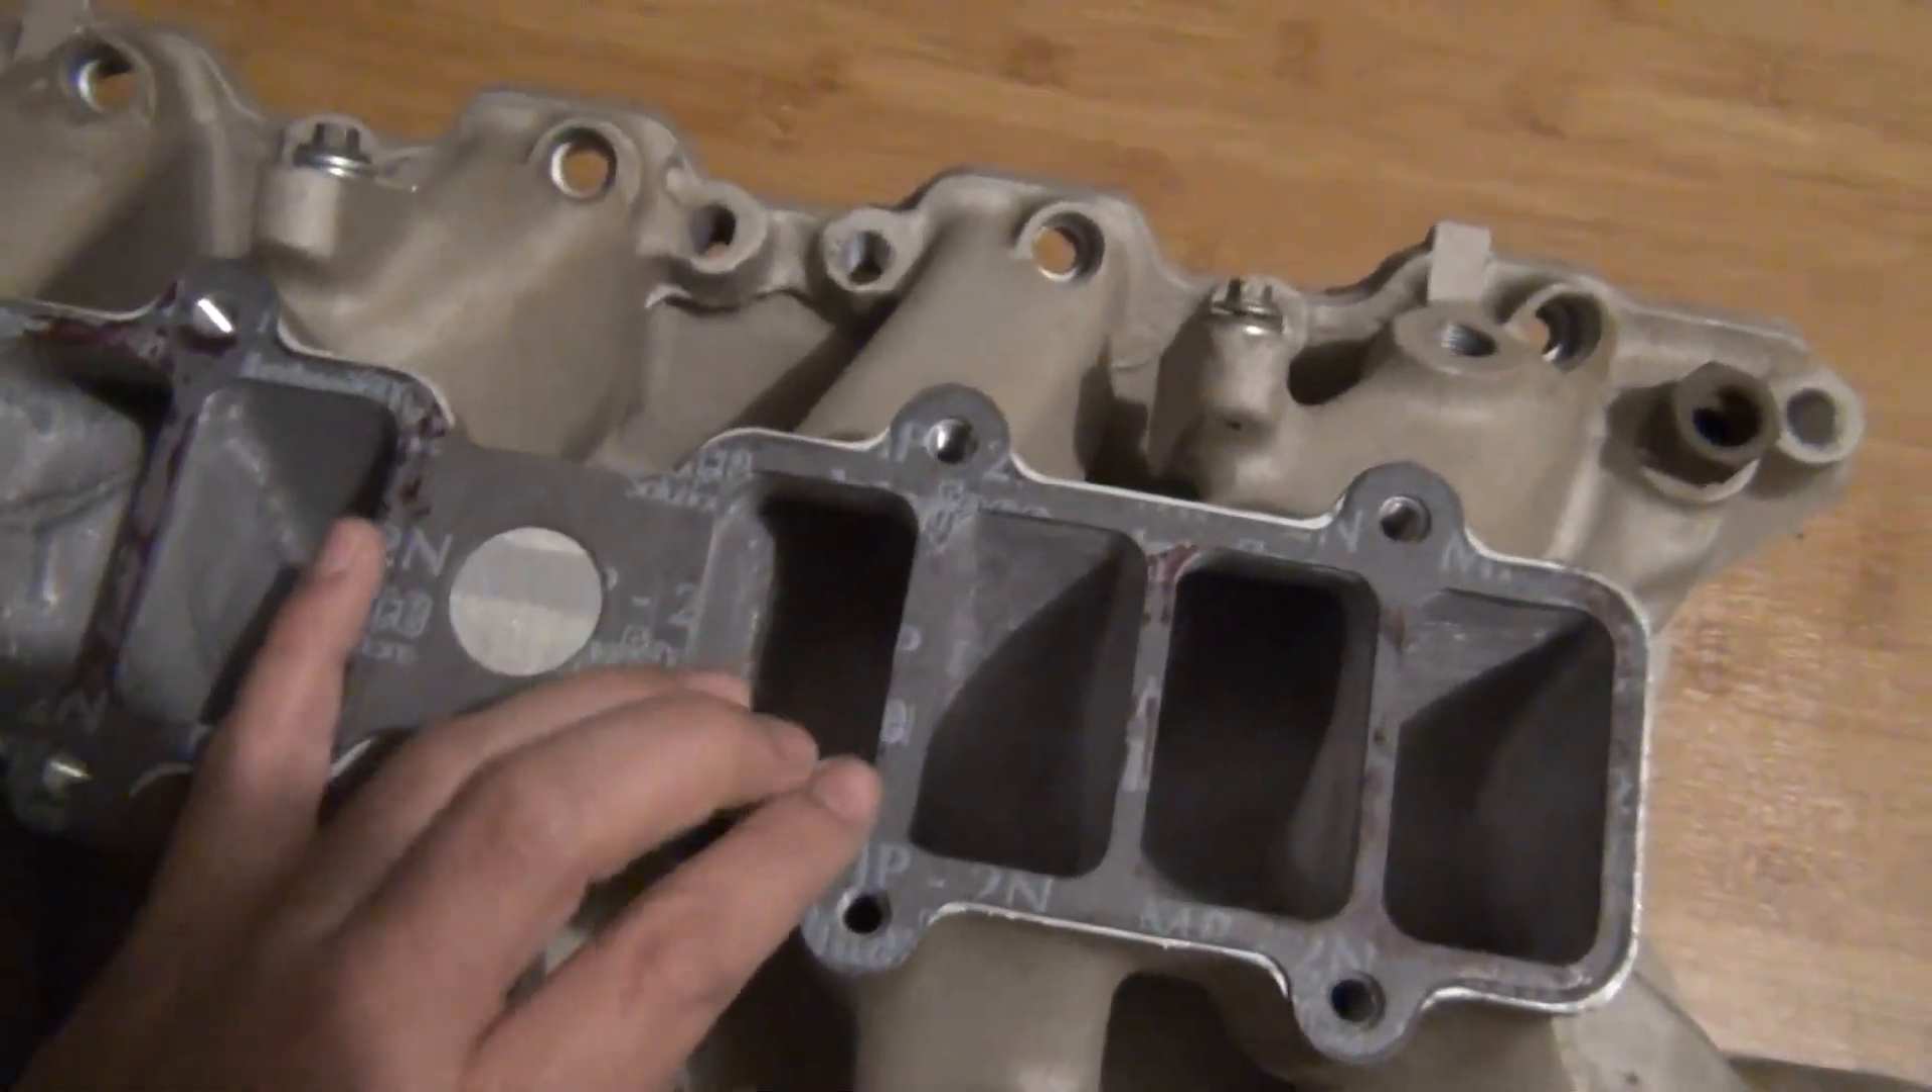This is the lower intake you can see the gasket there how it is perfectly matched to it.